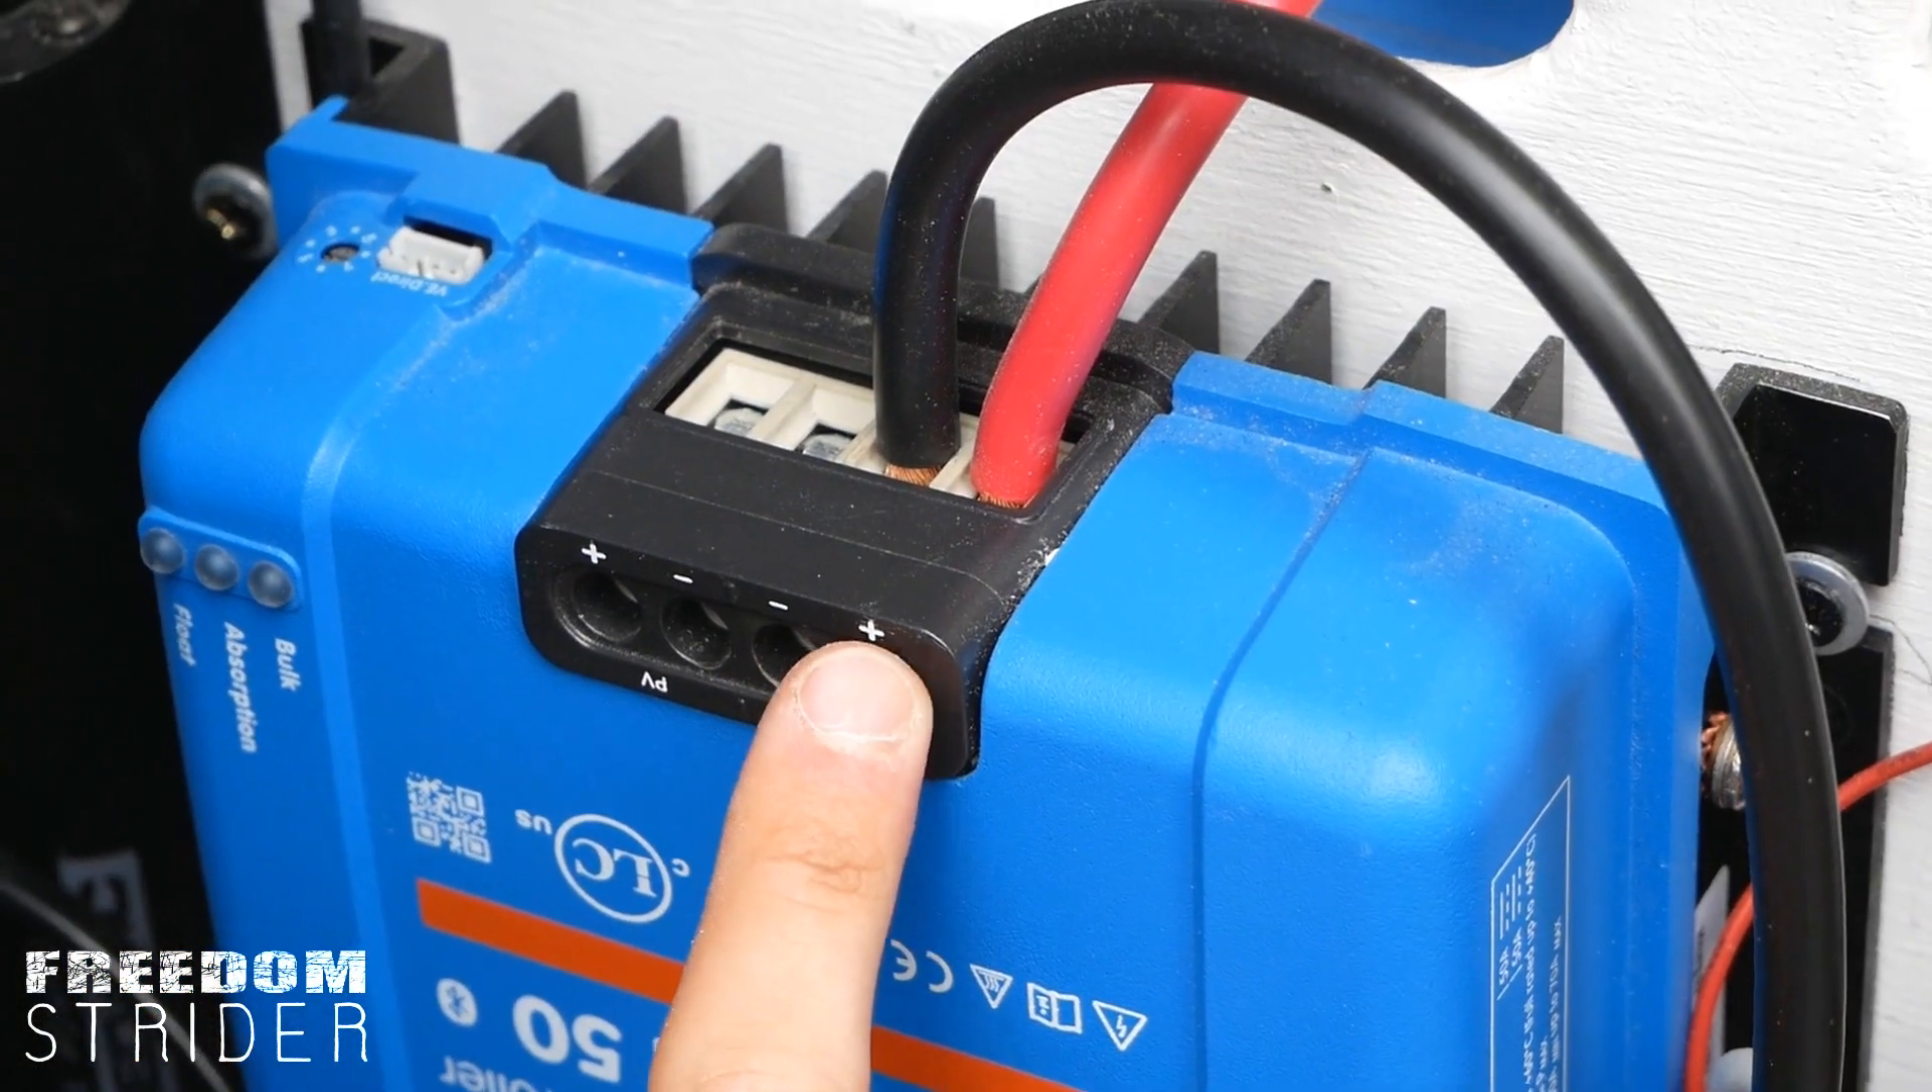We've got the battery positive and negative which is already wired up.